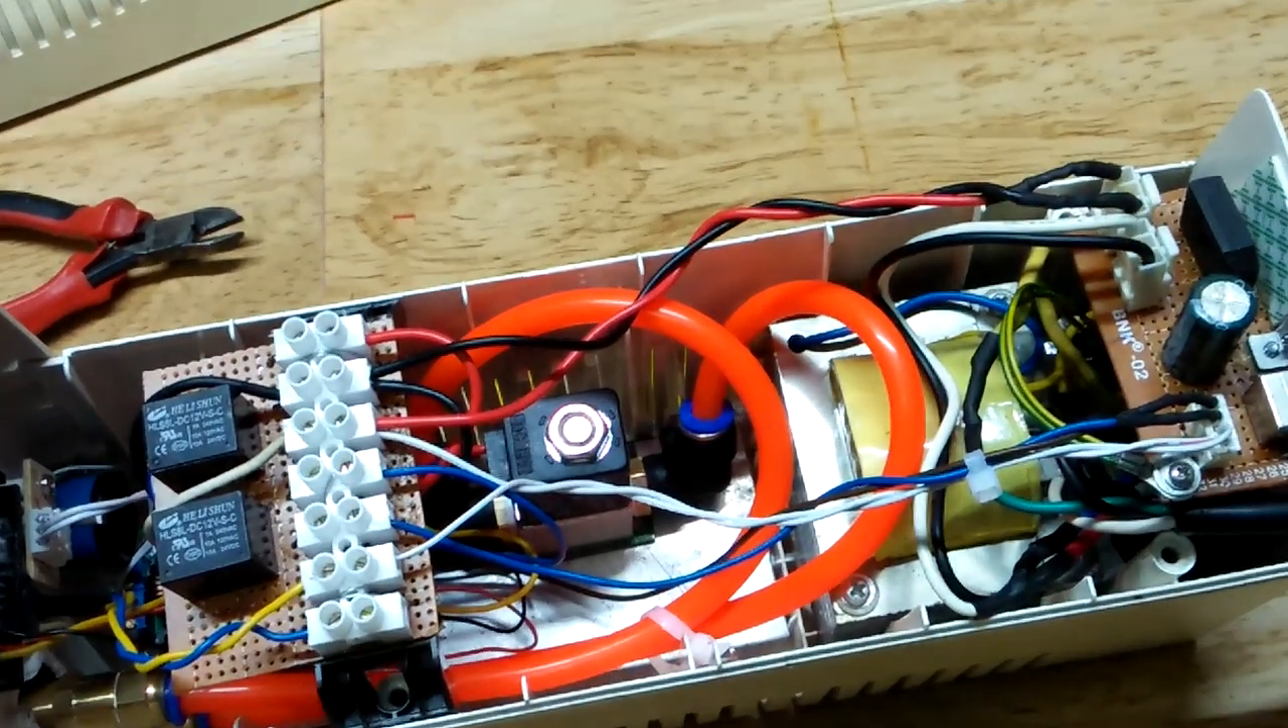And here's the finished setup all wired up and with the air hoses connected.